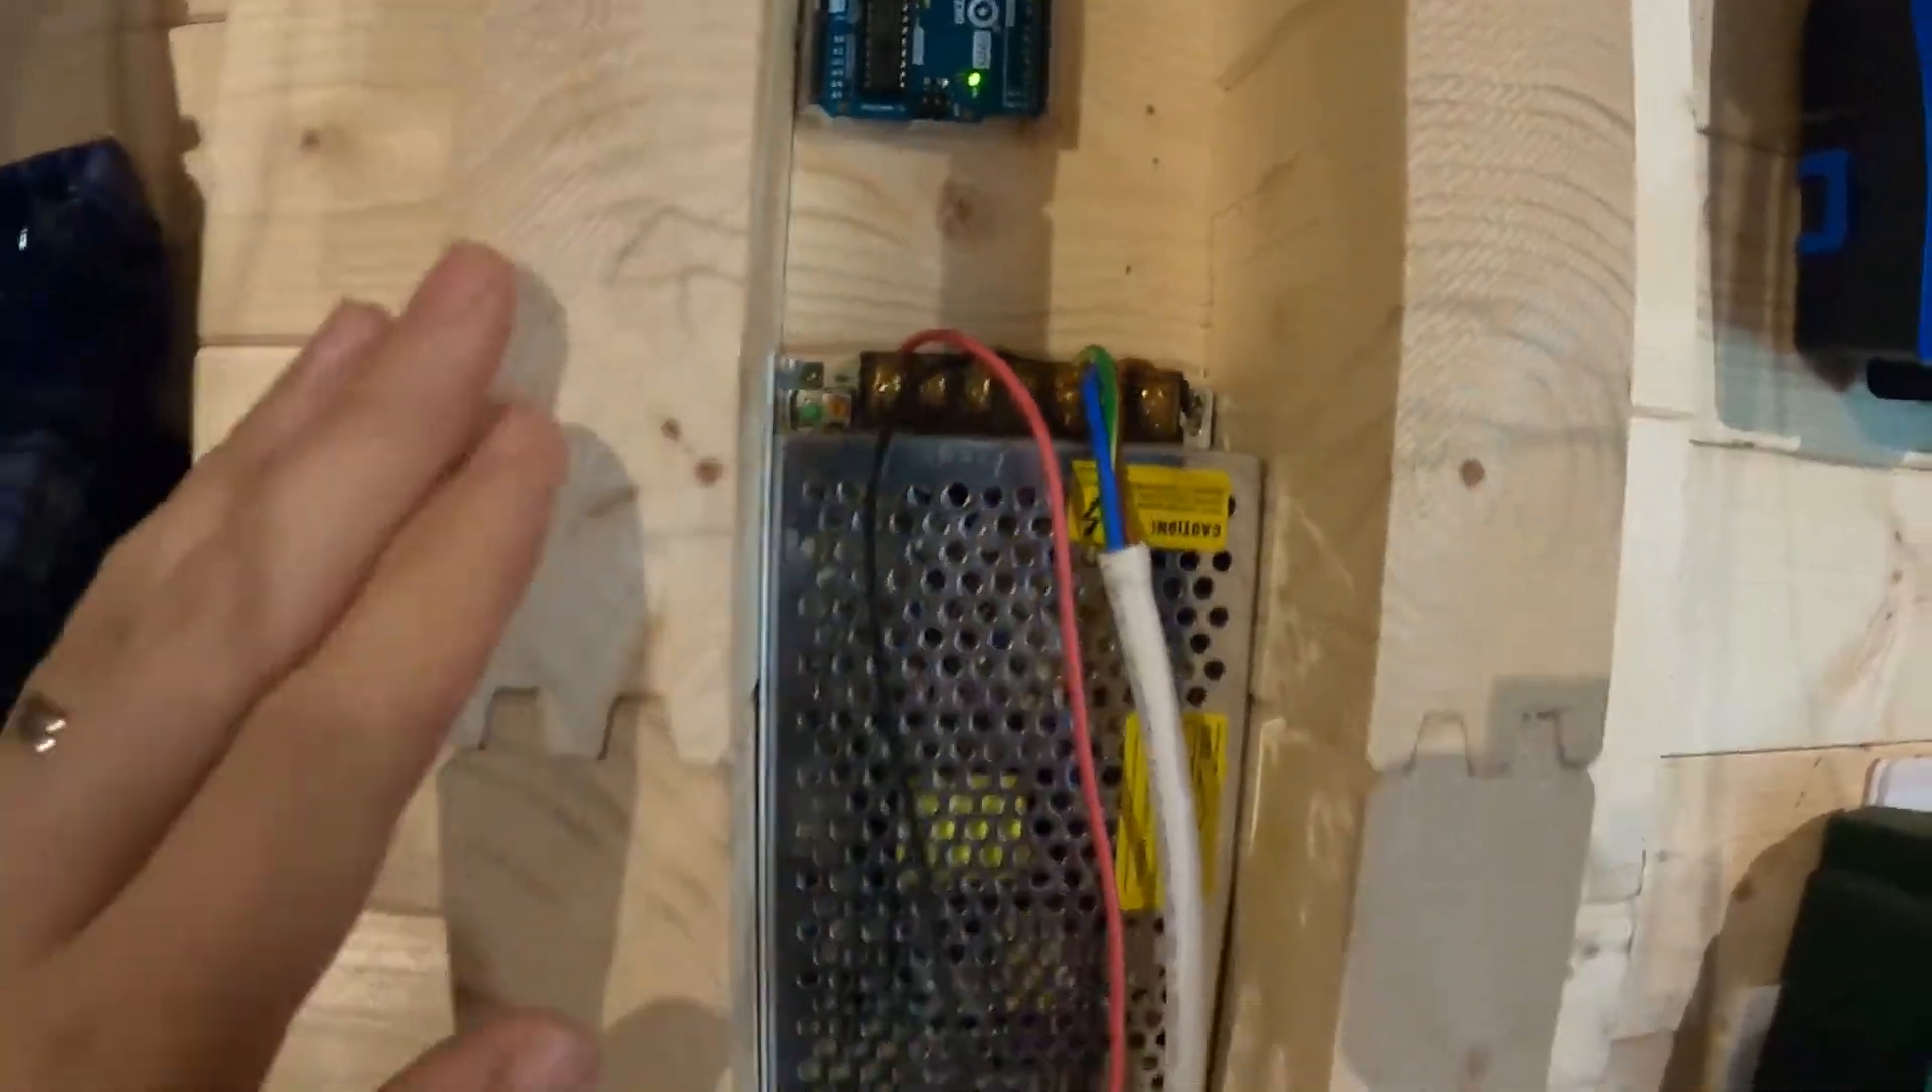I've got the power supply mounted nicely in this gap here.